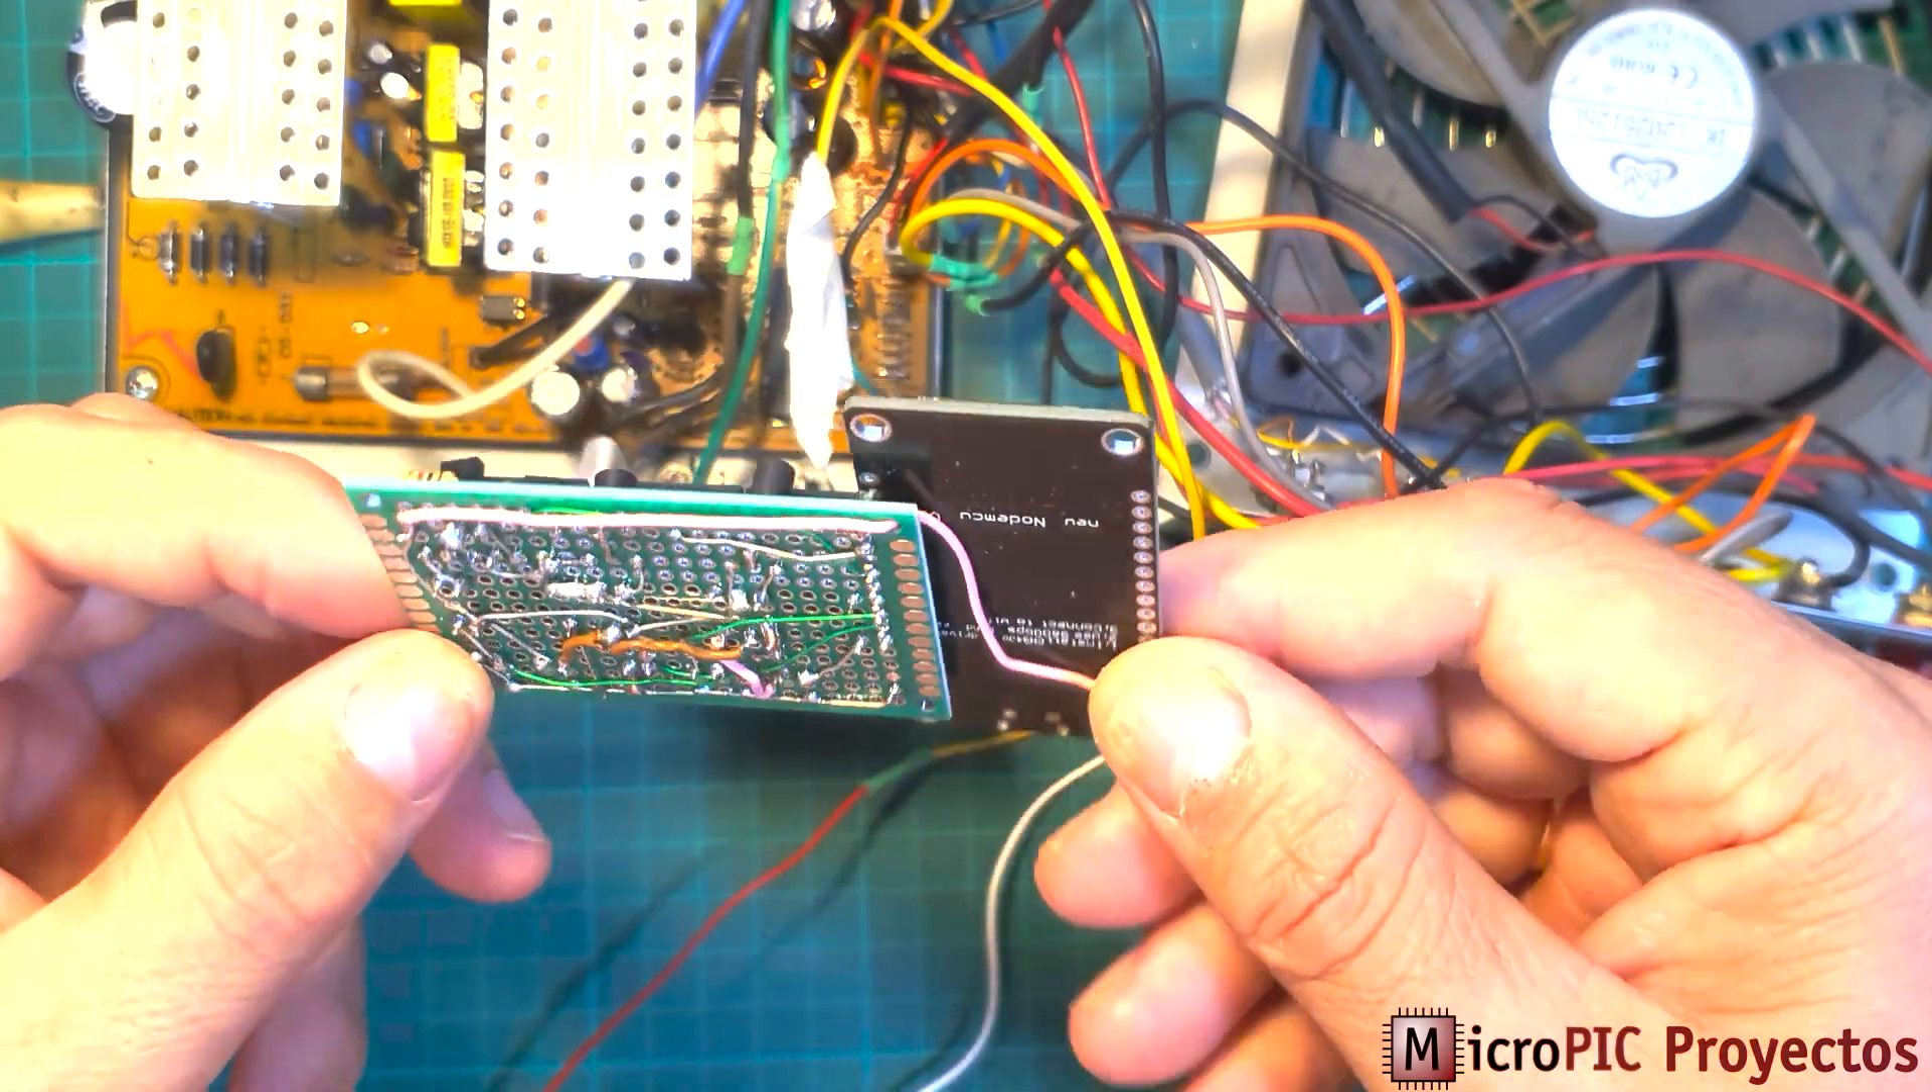Llevo un rato Pero ya tengo pasado el circuito a placa perforada.